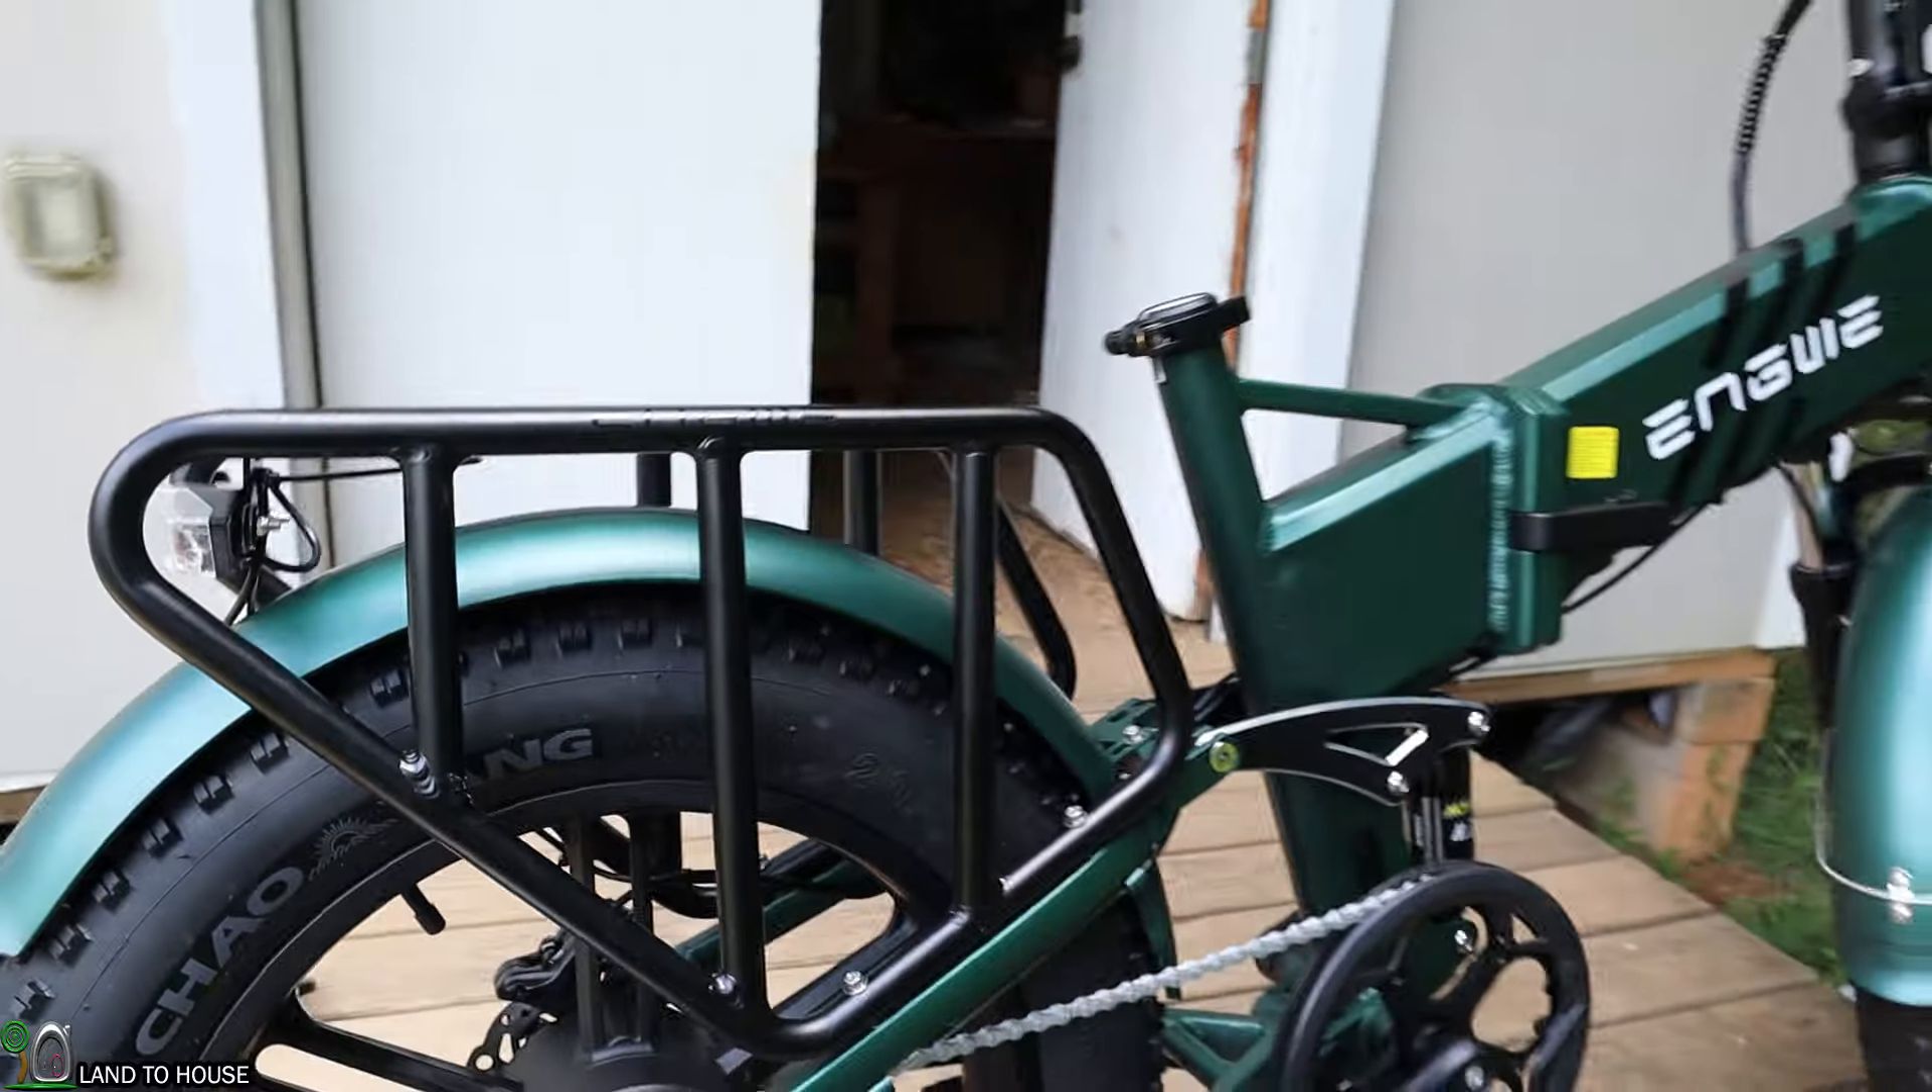All right the last thing to do is to put the seat on and the assembly will be complete.